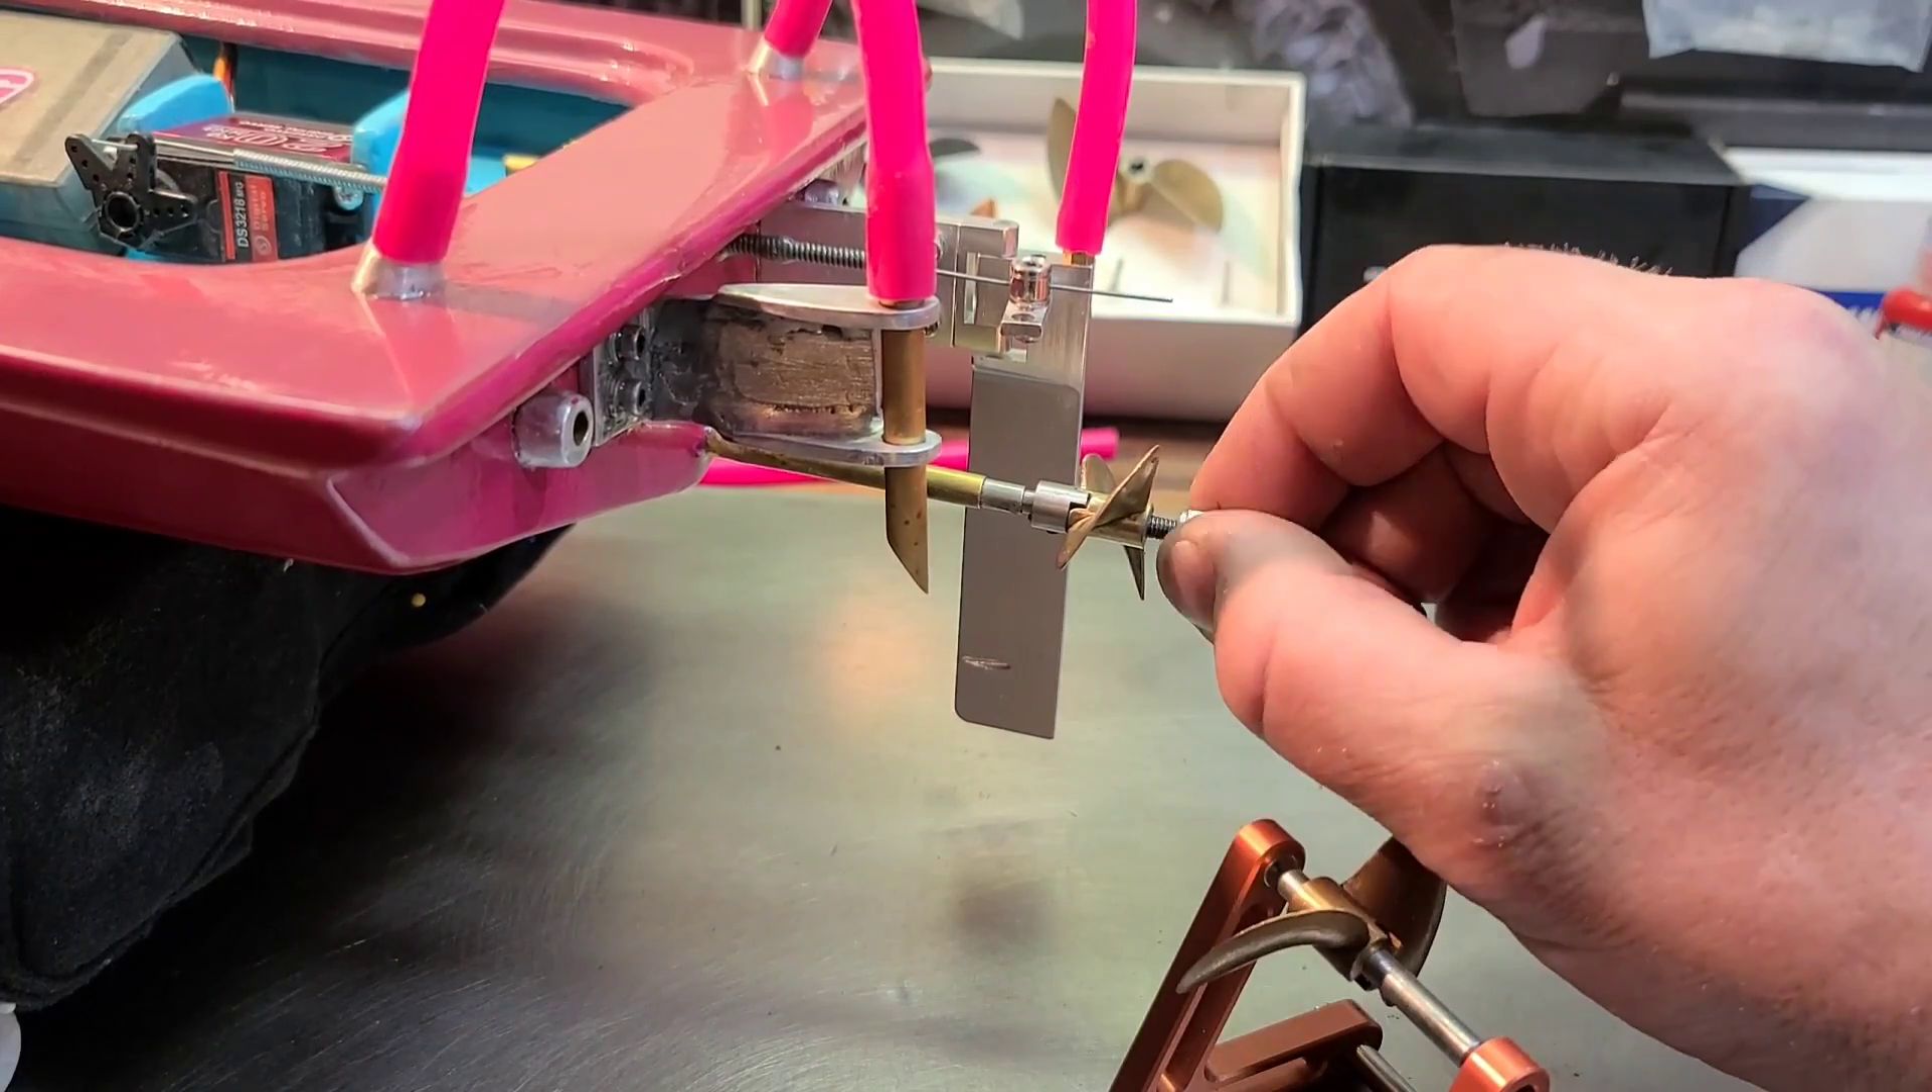So now we have our drive dog. Our propeller is on.